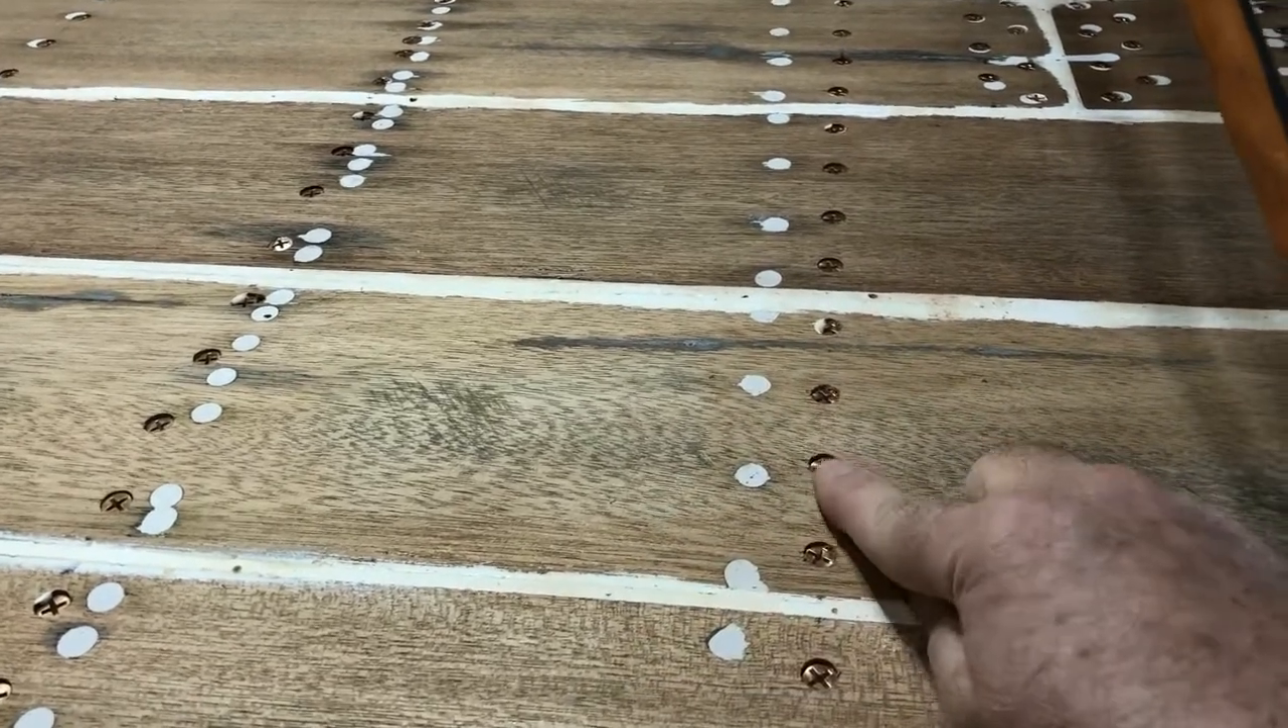So these locations are where the old wood screws were and I have all those filled and here are the locations with the new wood screws.